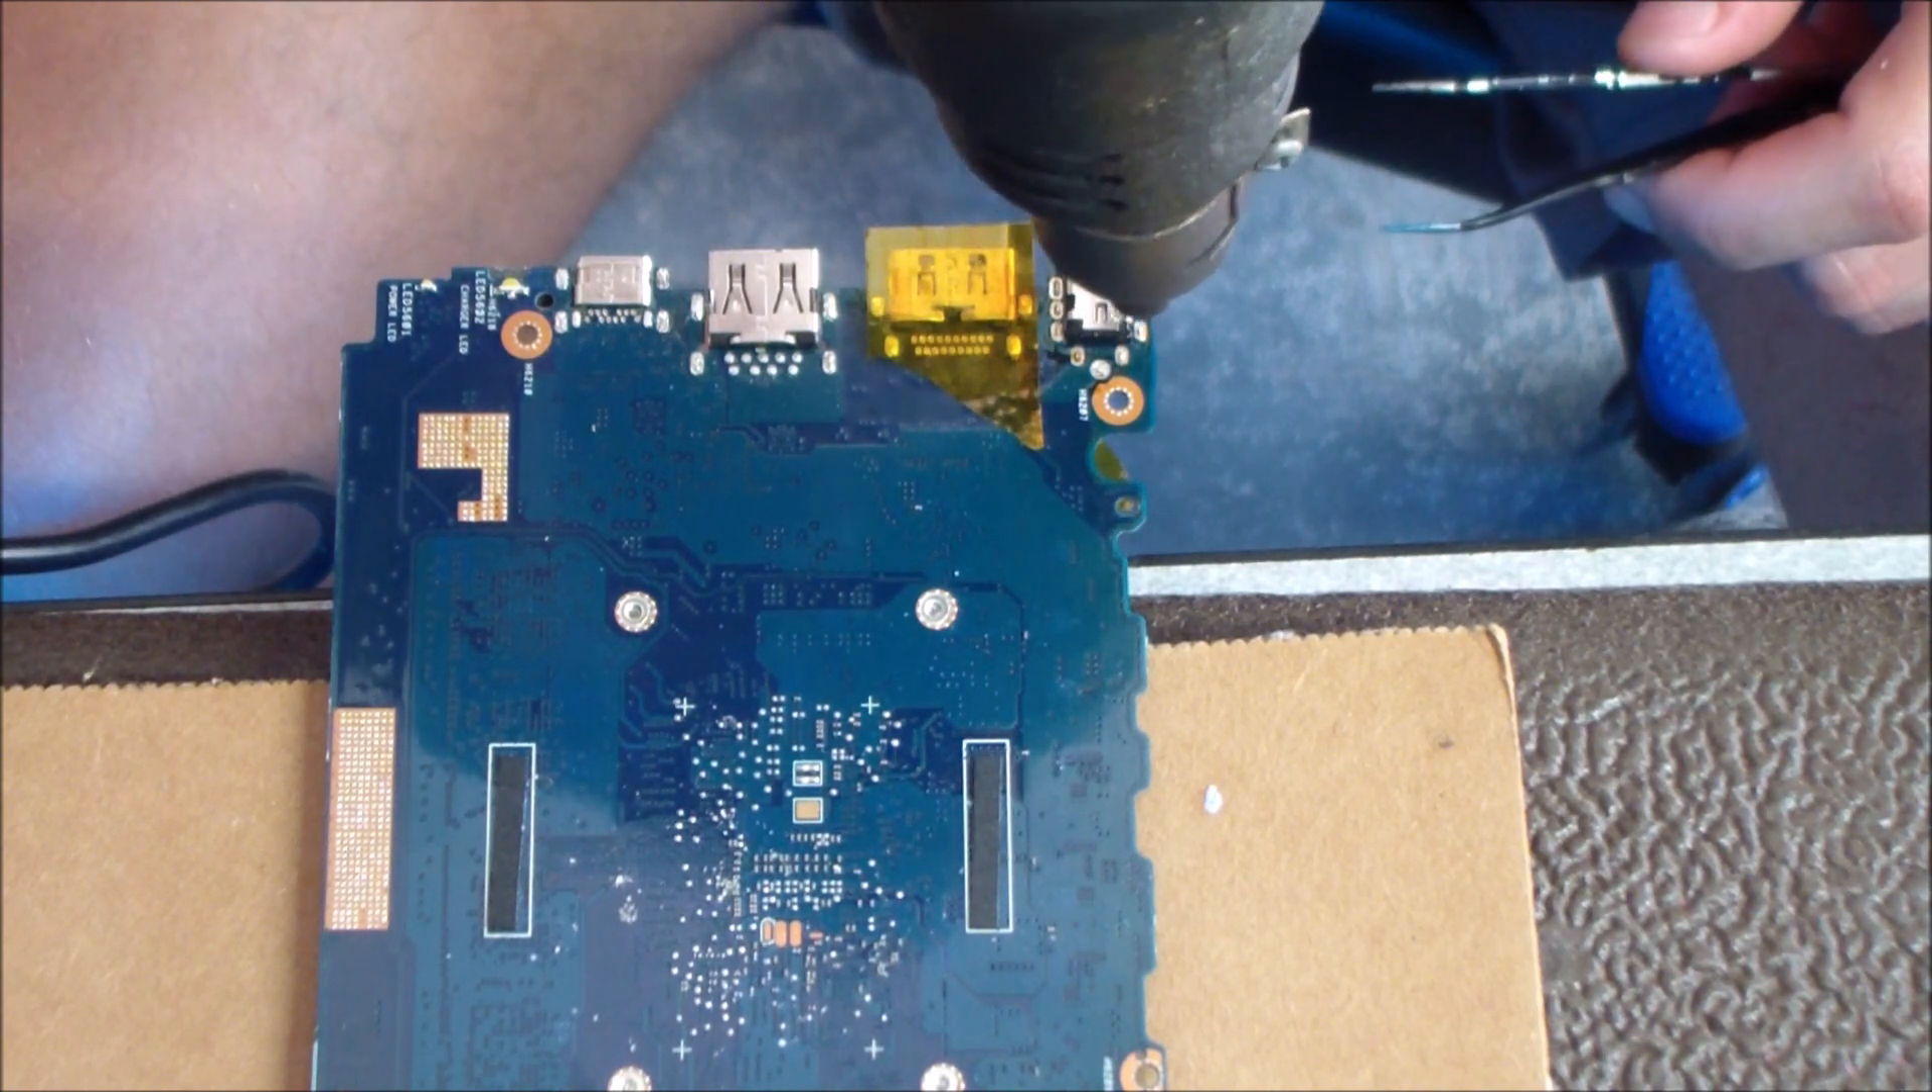And what I'm doing now is I'm taking the hot air and I'm making sure, as you can see on the left part there, I put some Kapton heat tape over that port.